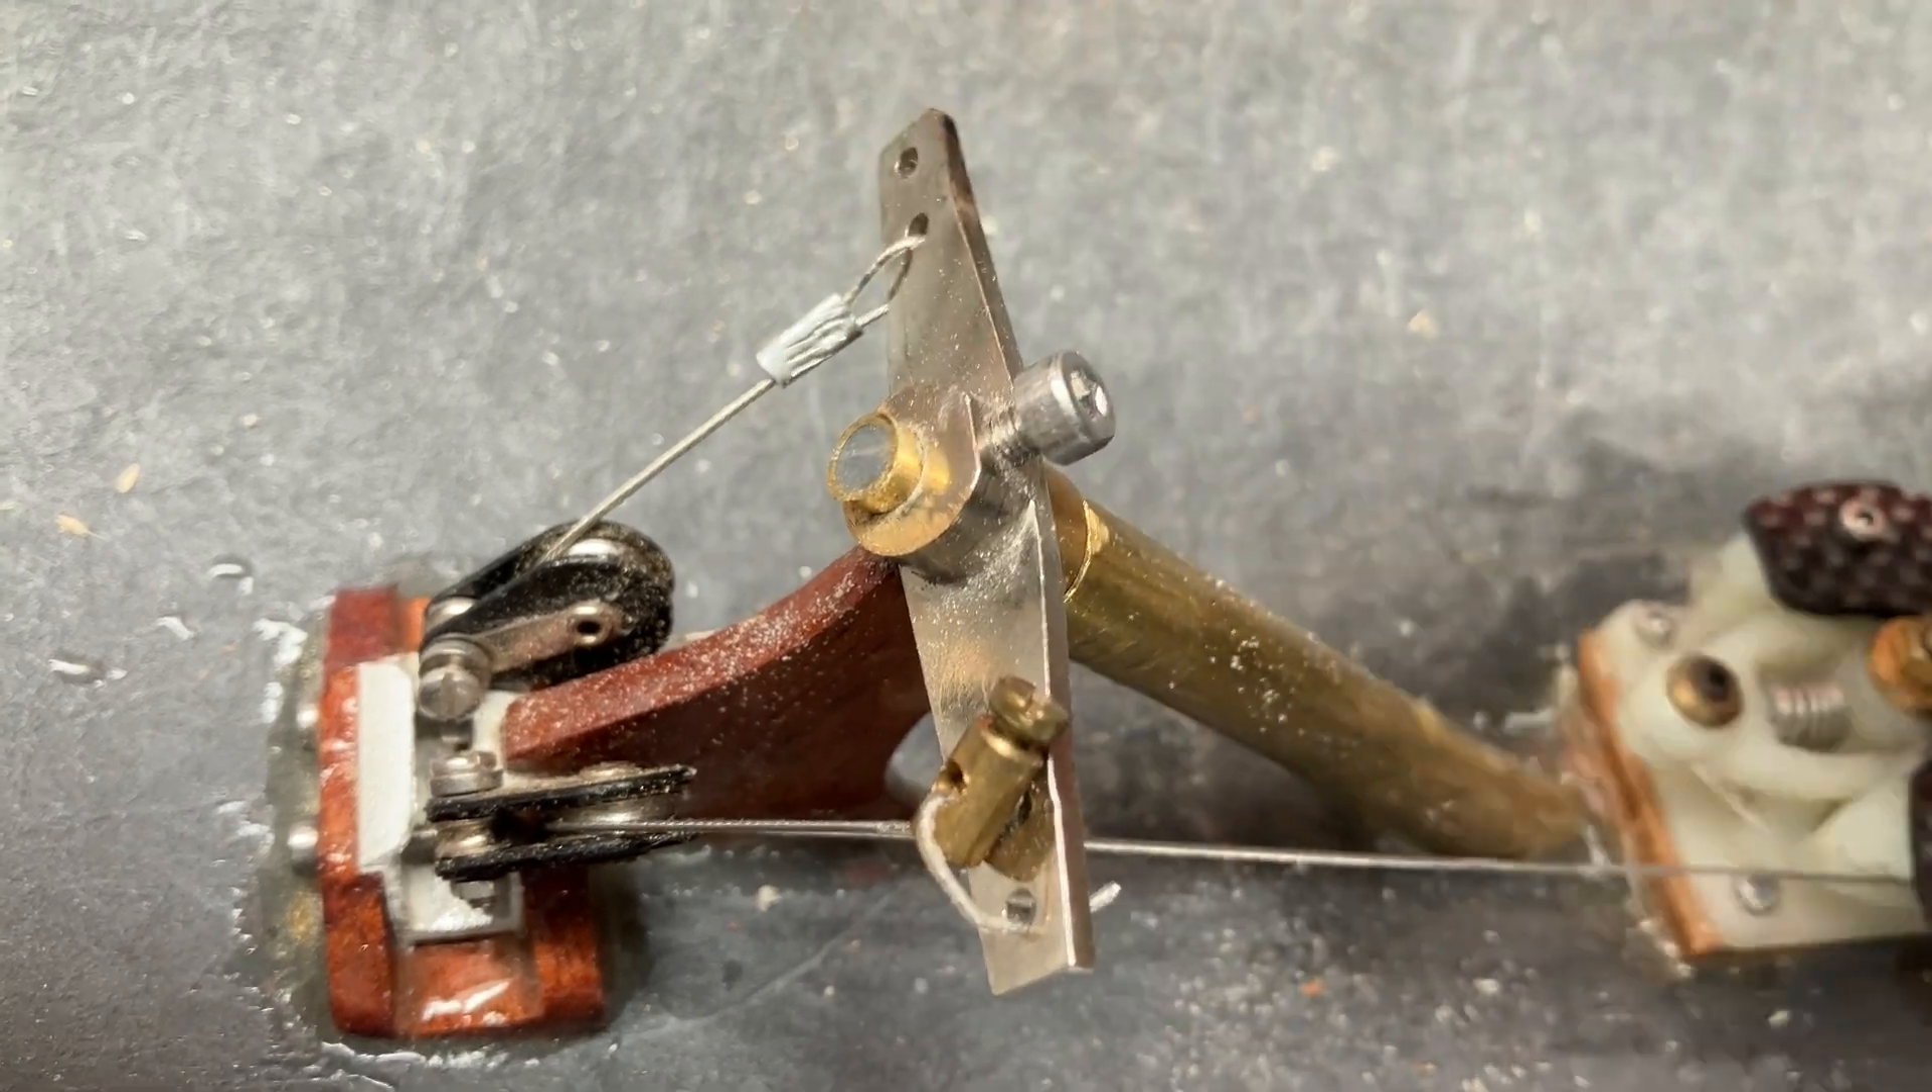So there, here I have metal trace just hooked around the rudder and secured which goes down through this little sheave here and that gives me a good angle.